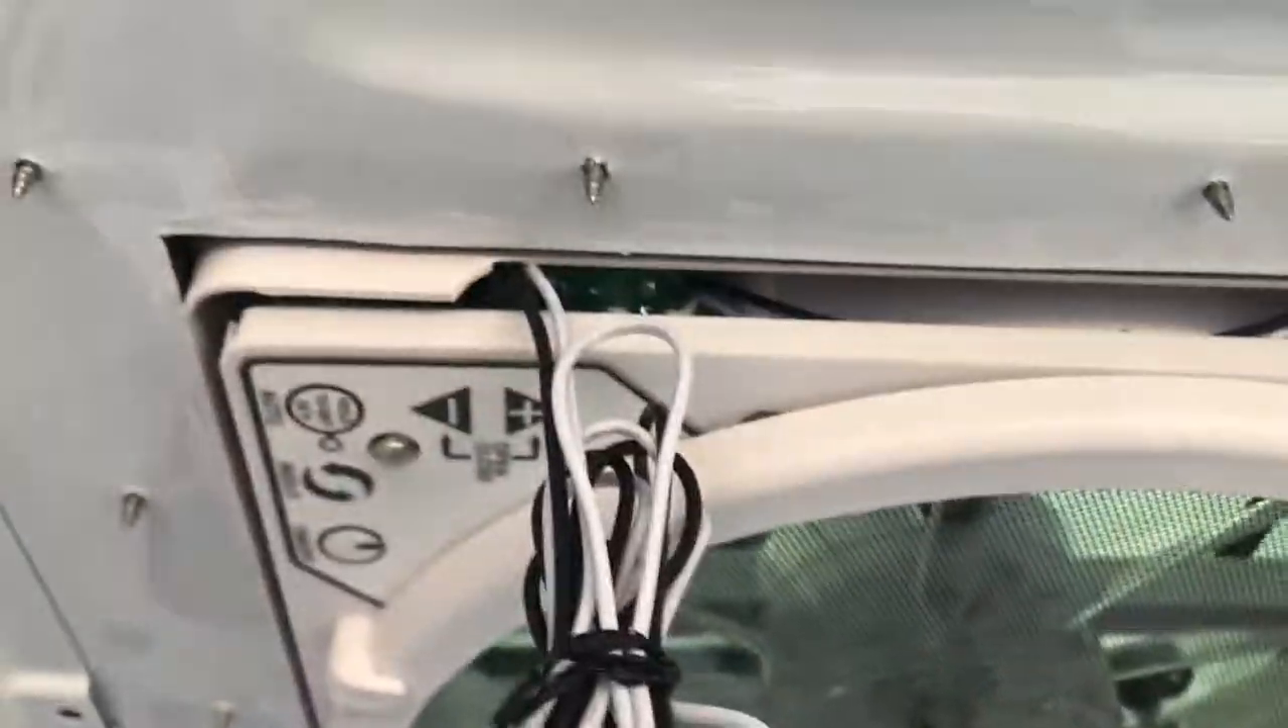Here's the electrical to get hooked up at a much later time.